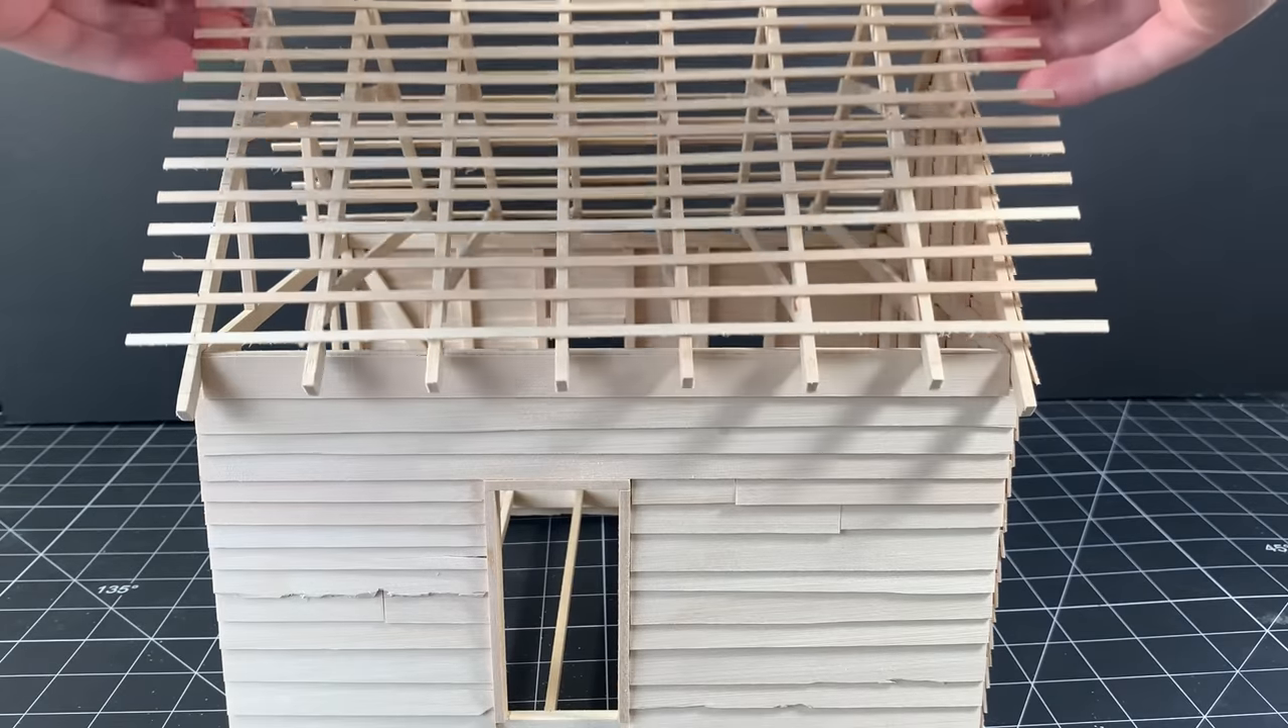Everything holds together nicely, and it fits on the cabin perfectly.